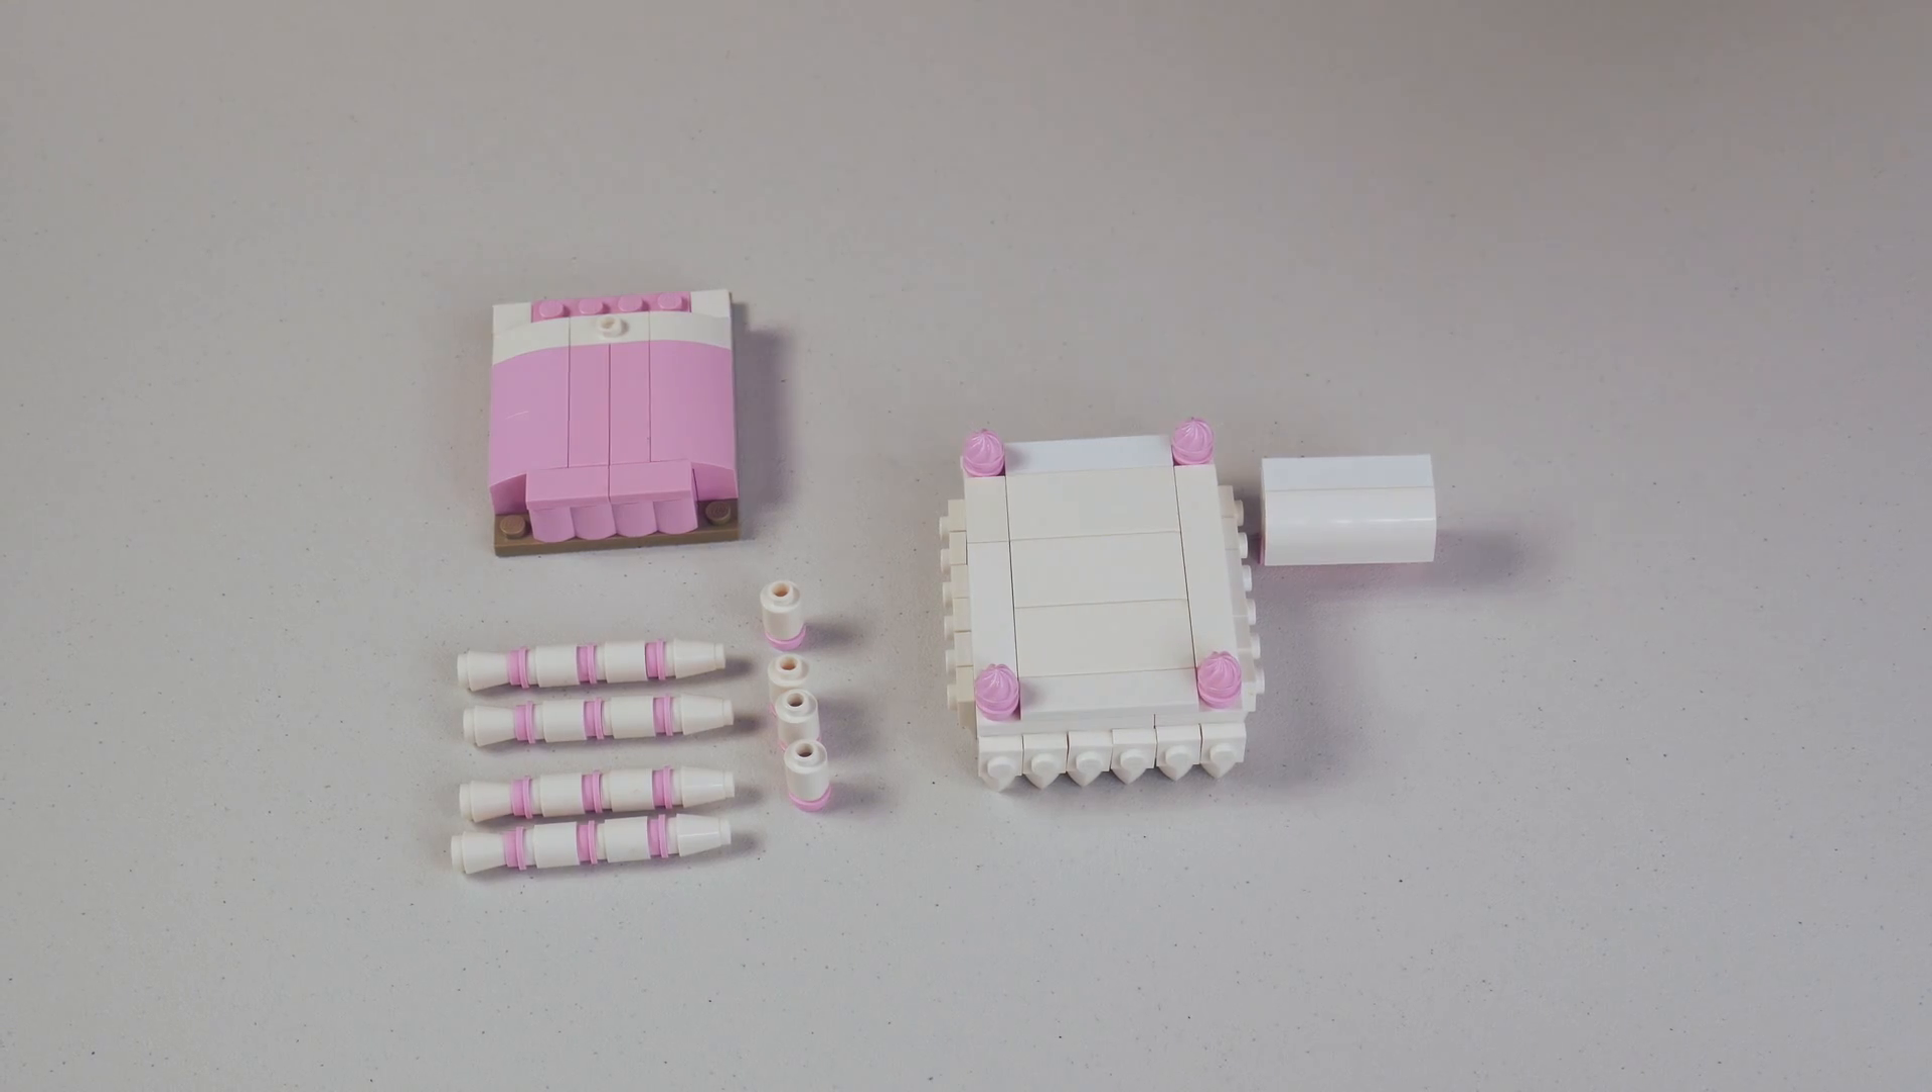Alright now that we have all of our pieces built we can assemble our beautiful princess bed.